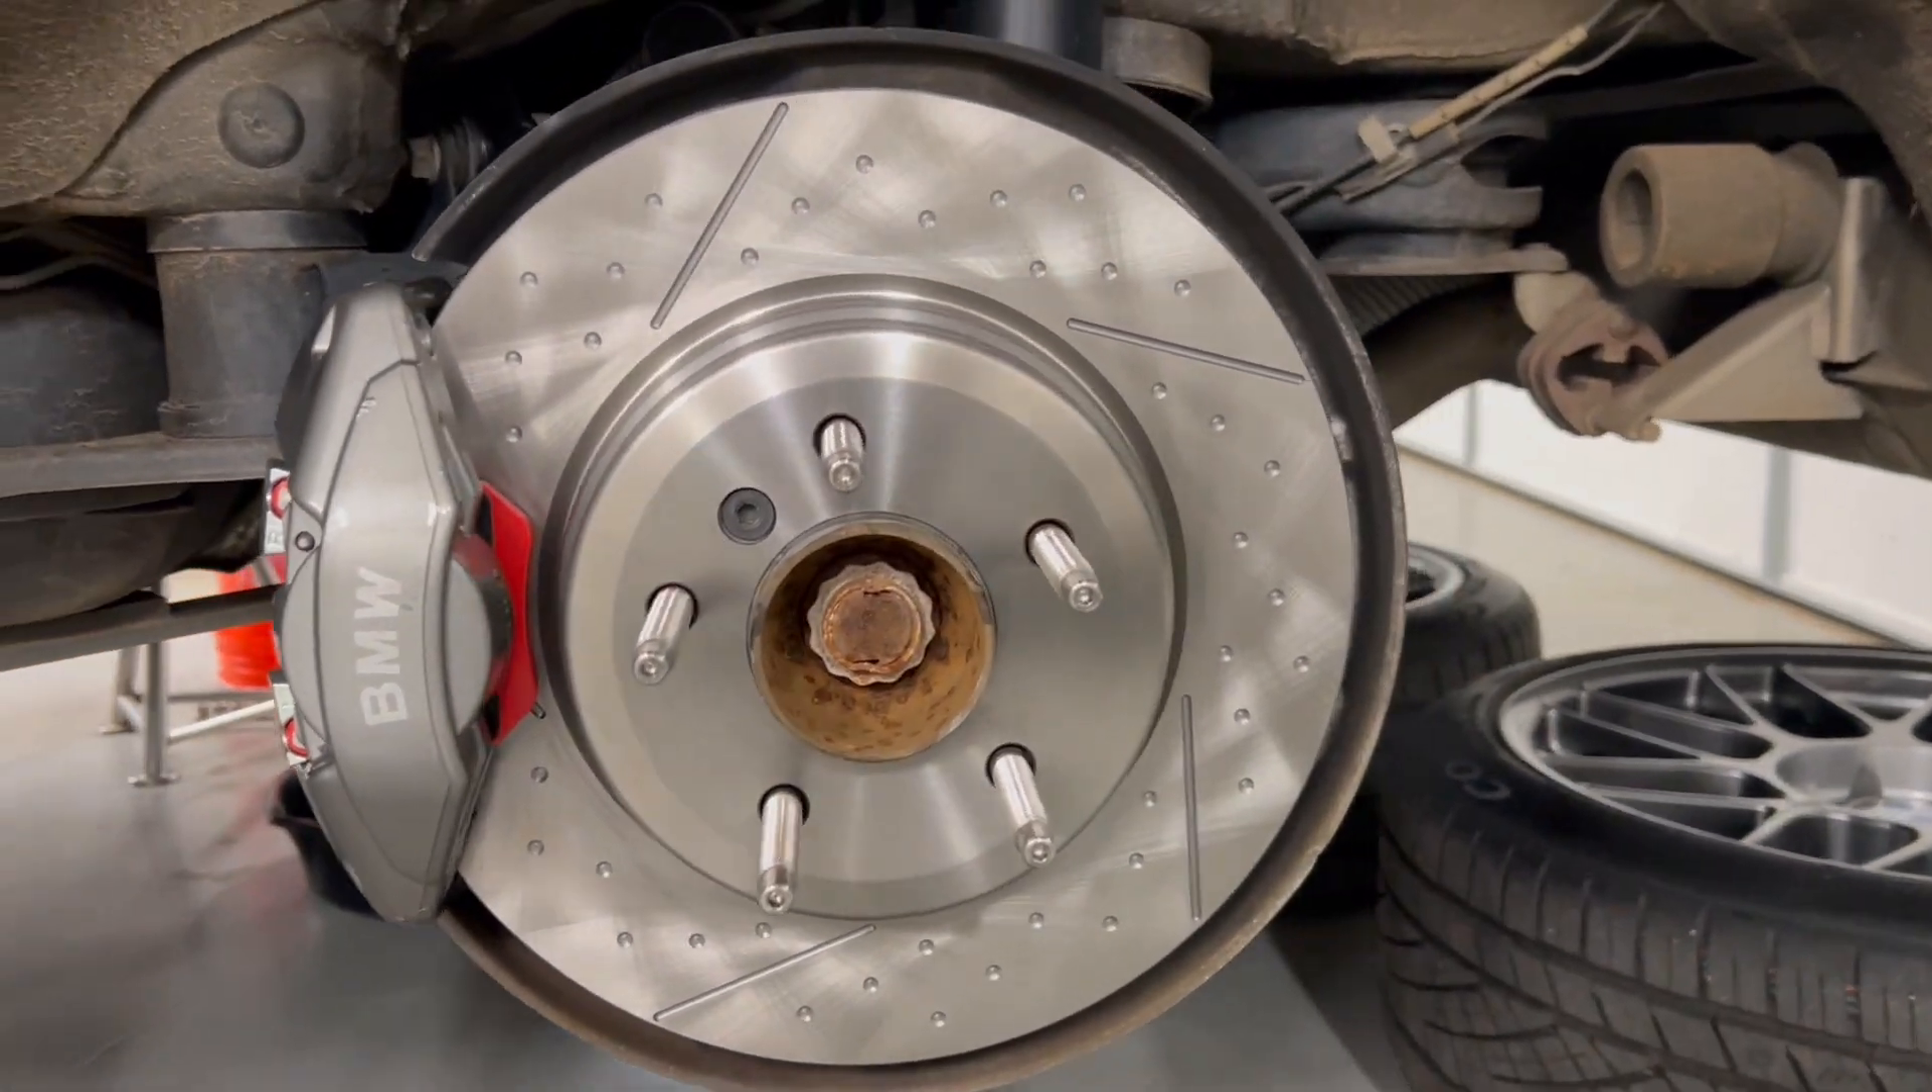This is what the caliper and rotor looks like. All installed.